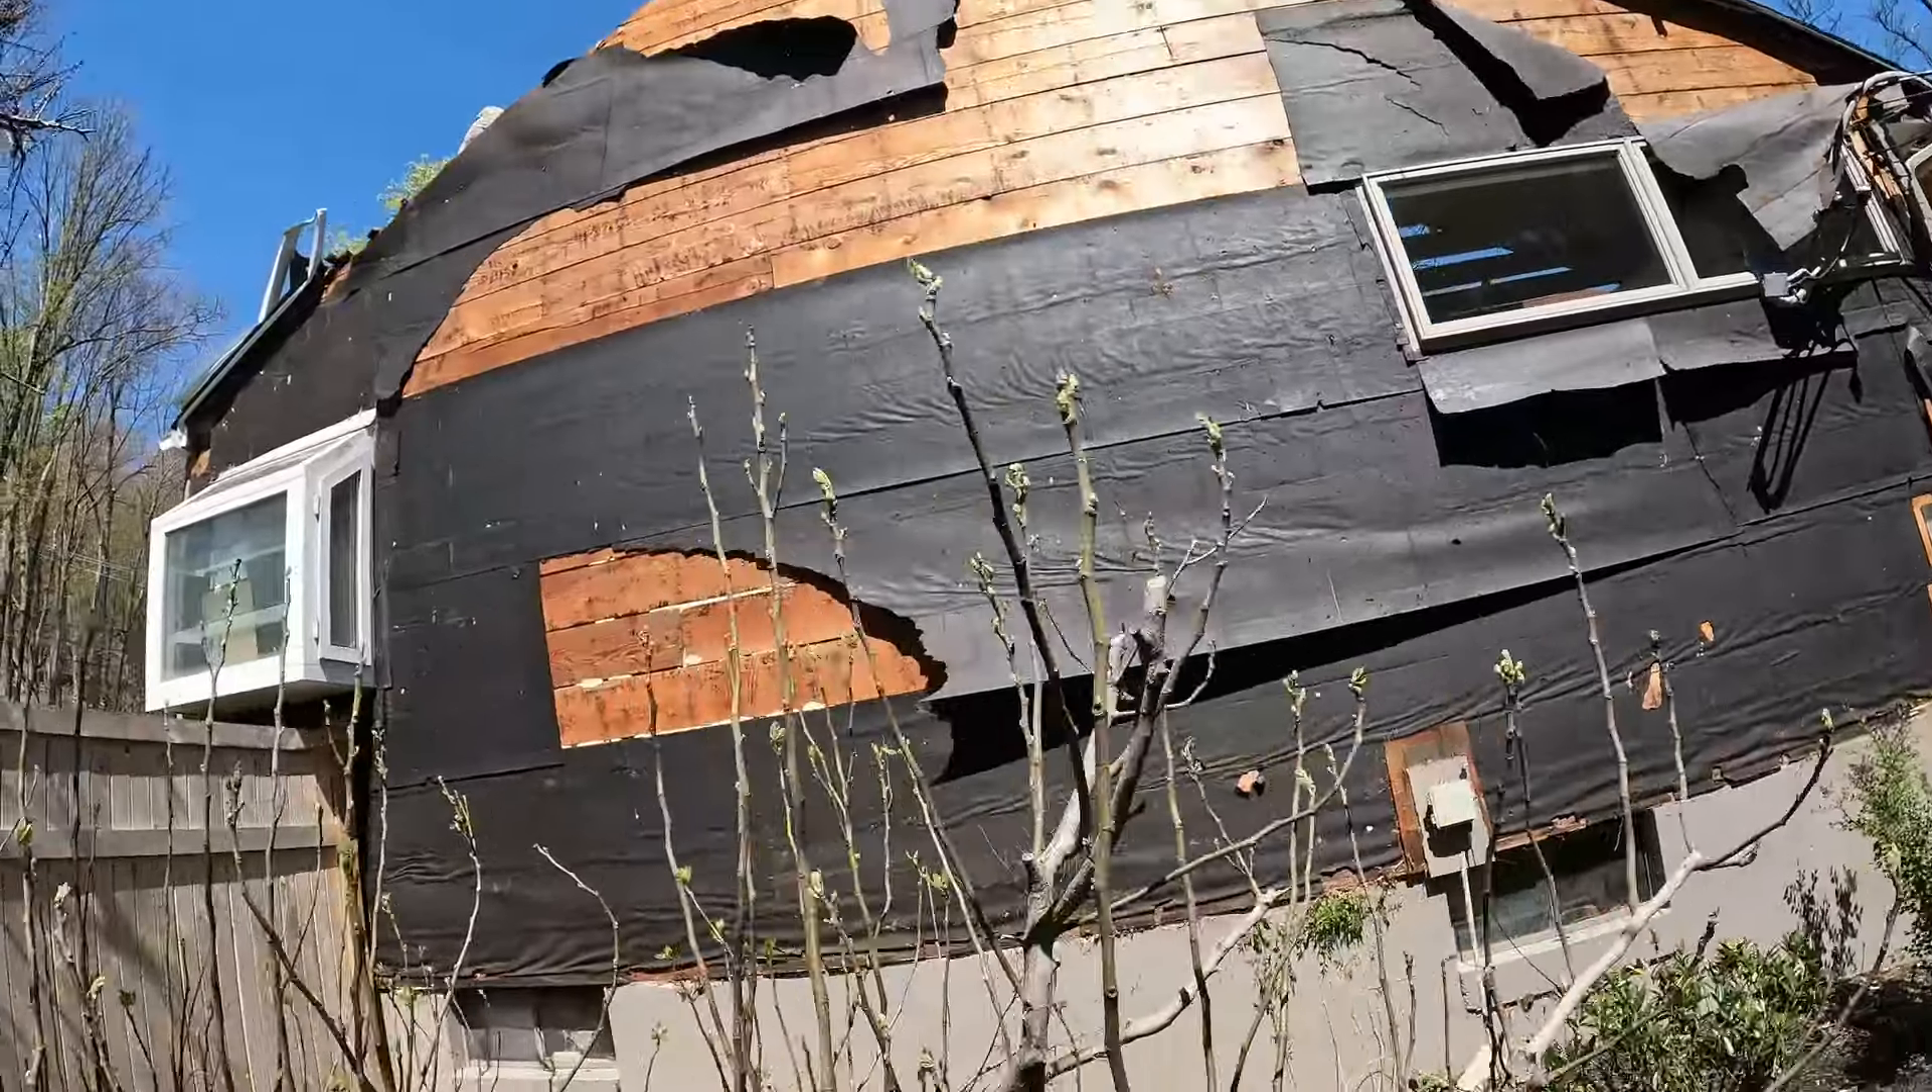Some of these windows are being changed which obviously we haven't pulled out yet.